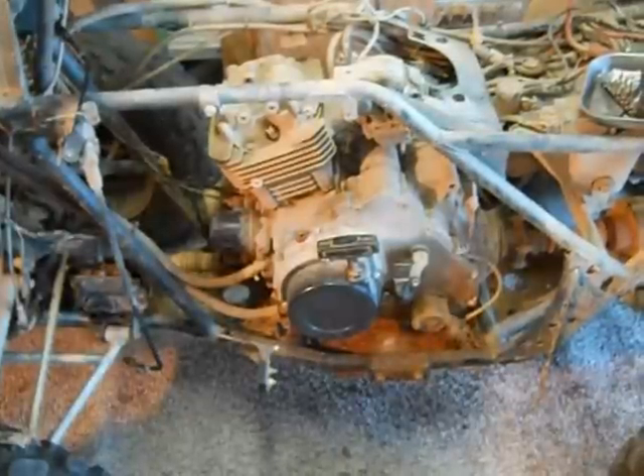What you've already done is you've taken all the body parts off and out of the way and made it easy to work on this engine.